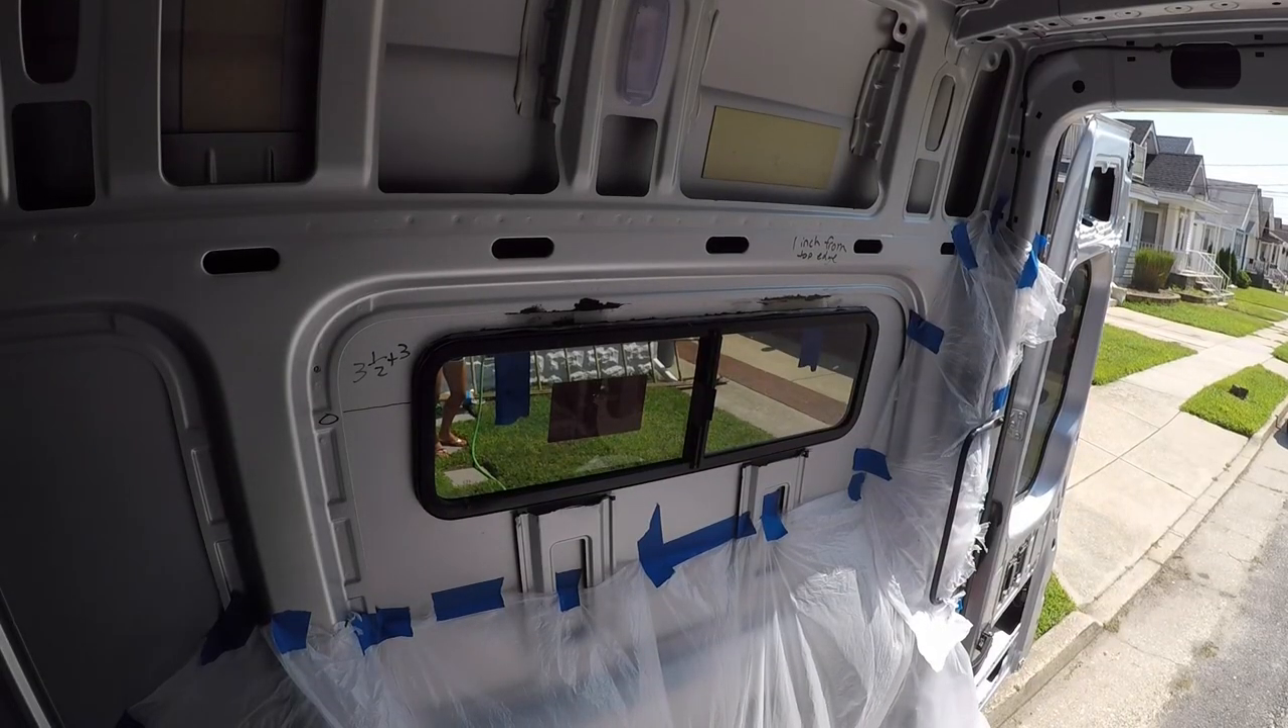All right so we got the window in place.